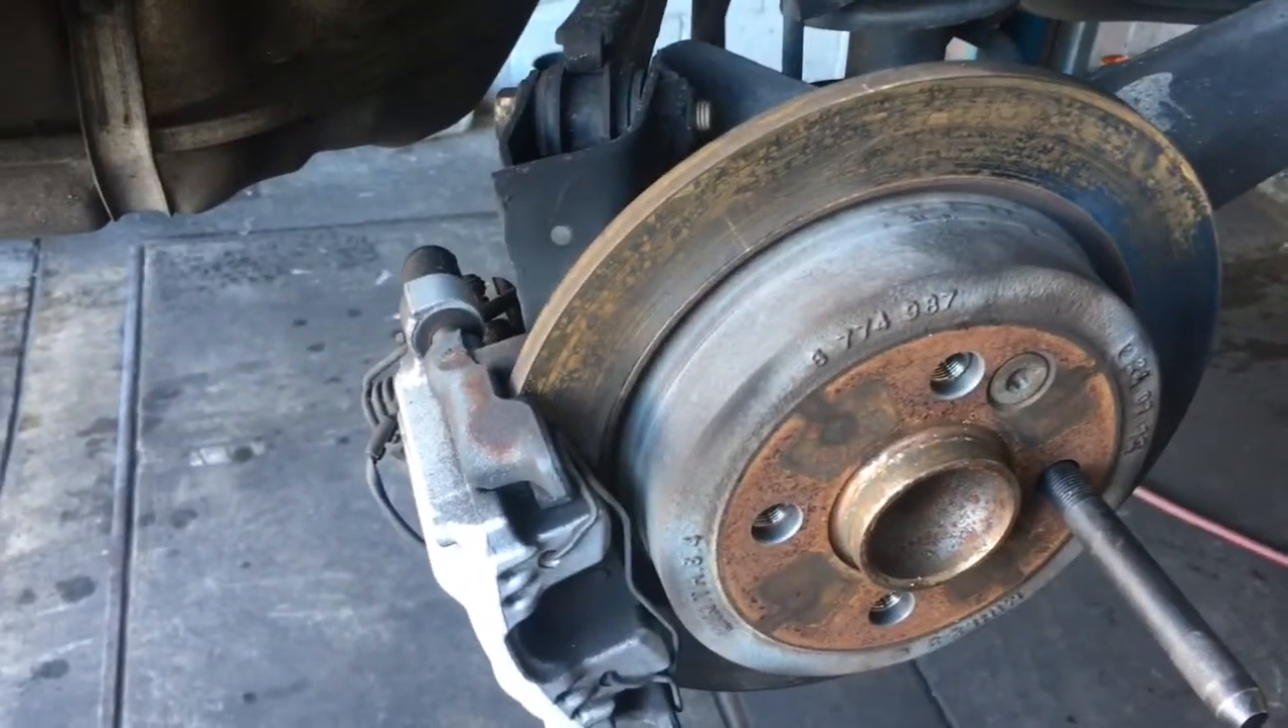Okay, now that the wheel's off, I'm working on the passenger side of the vehicle.